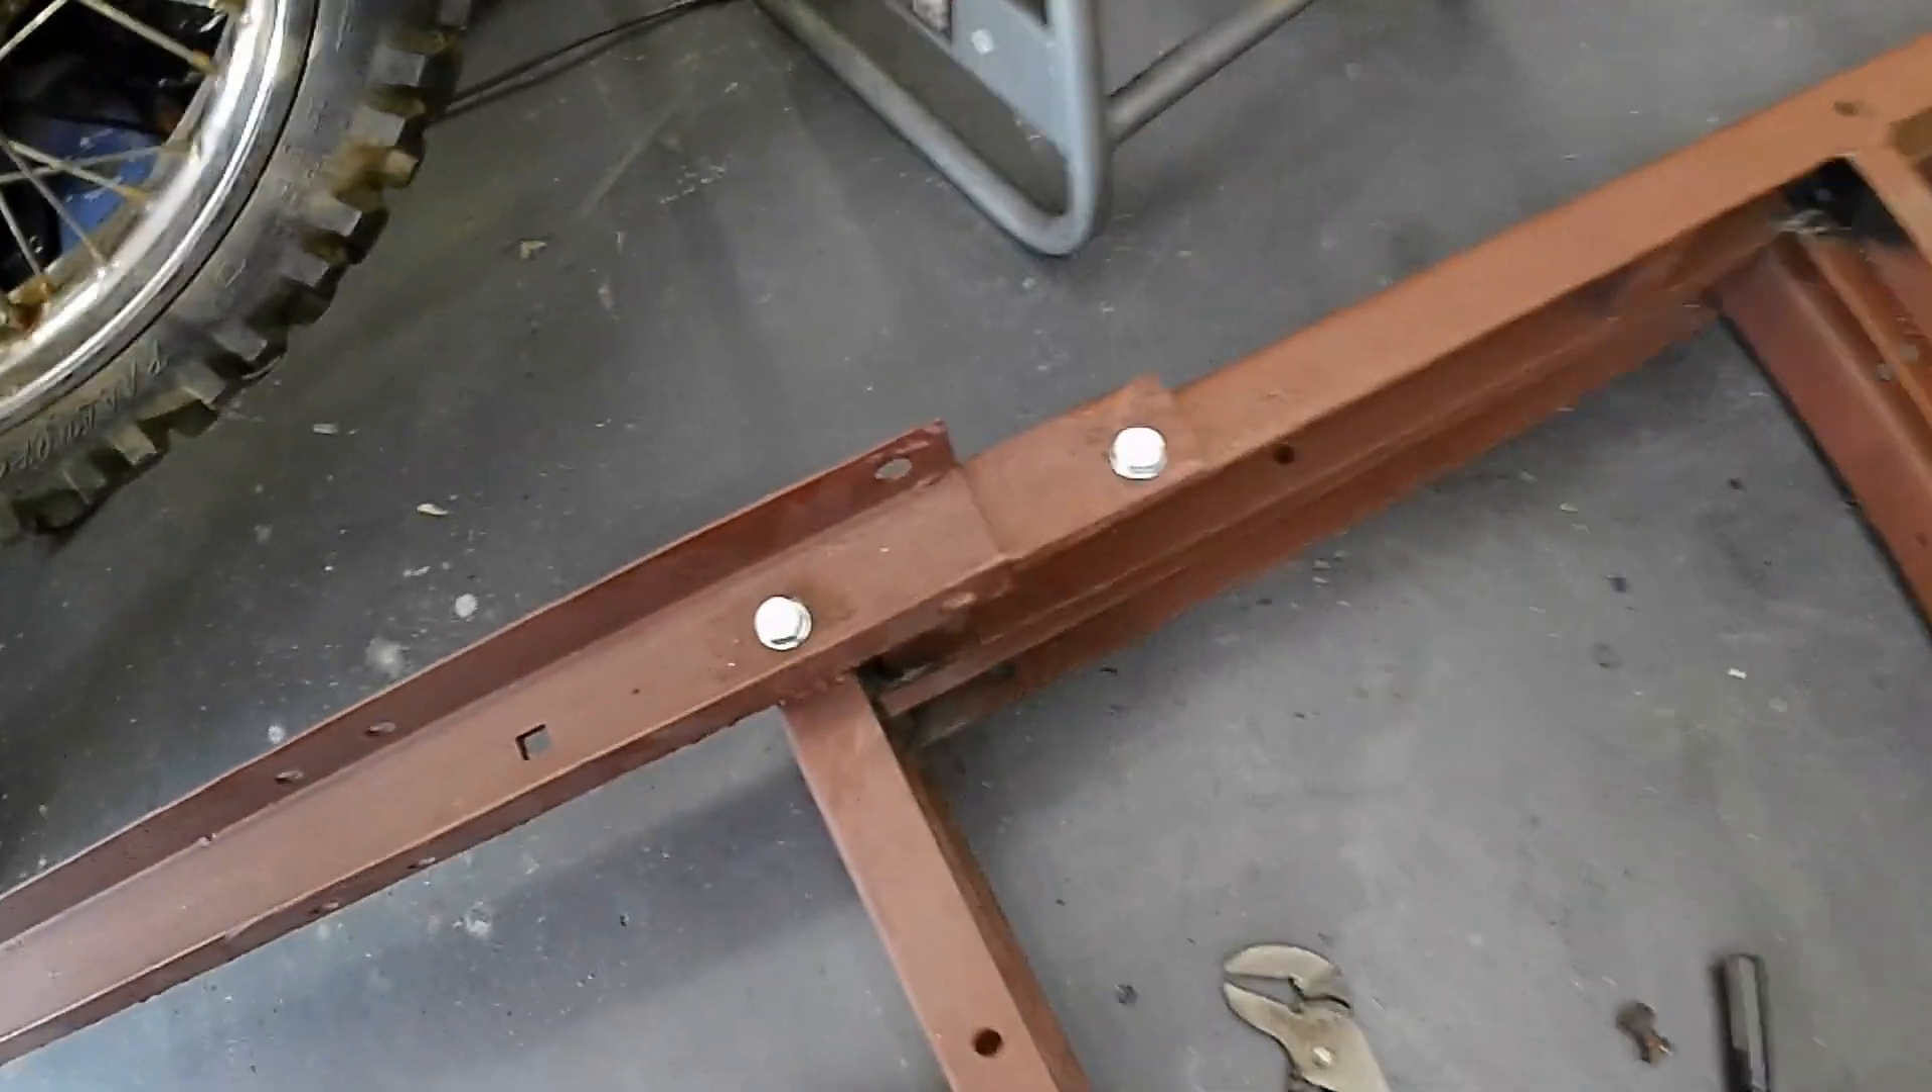Alright we got the new bolts in there.